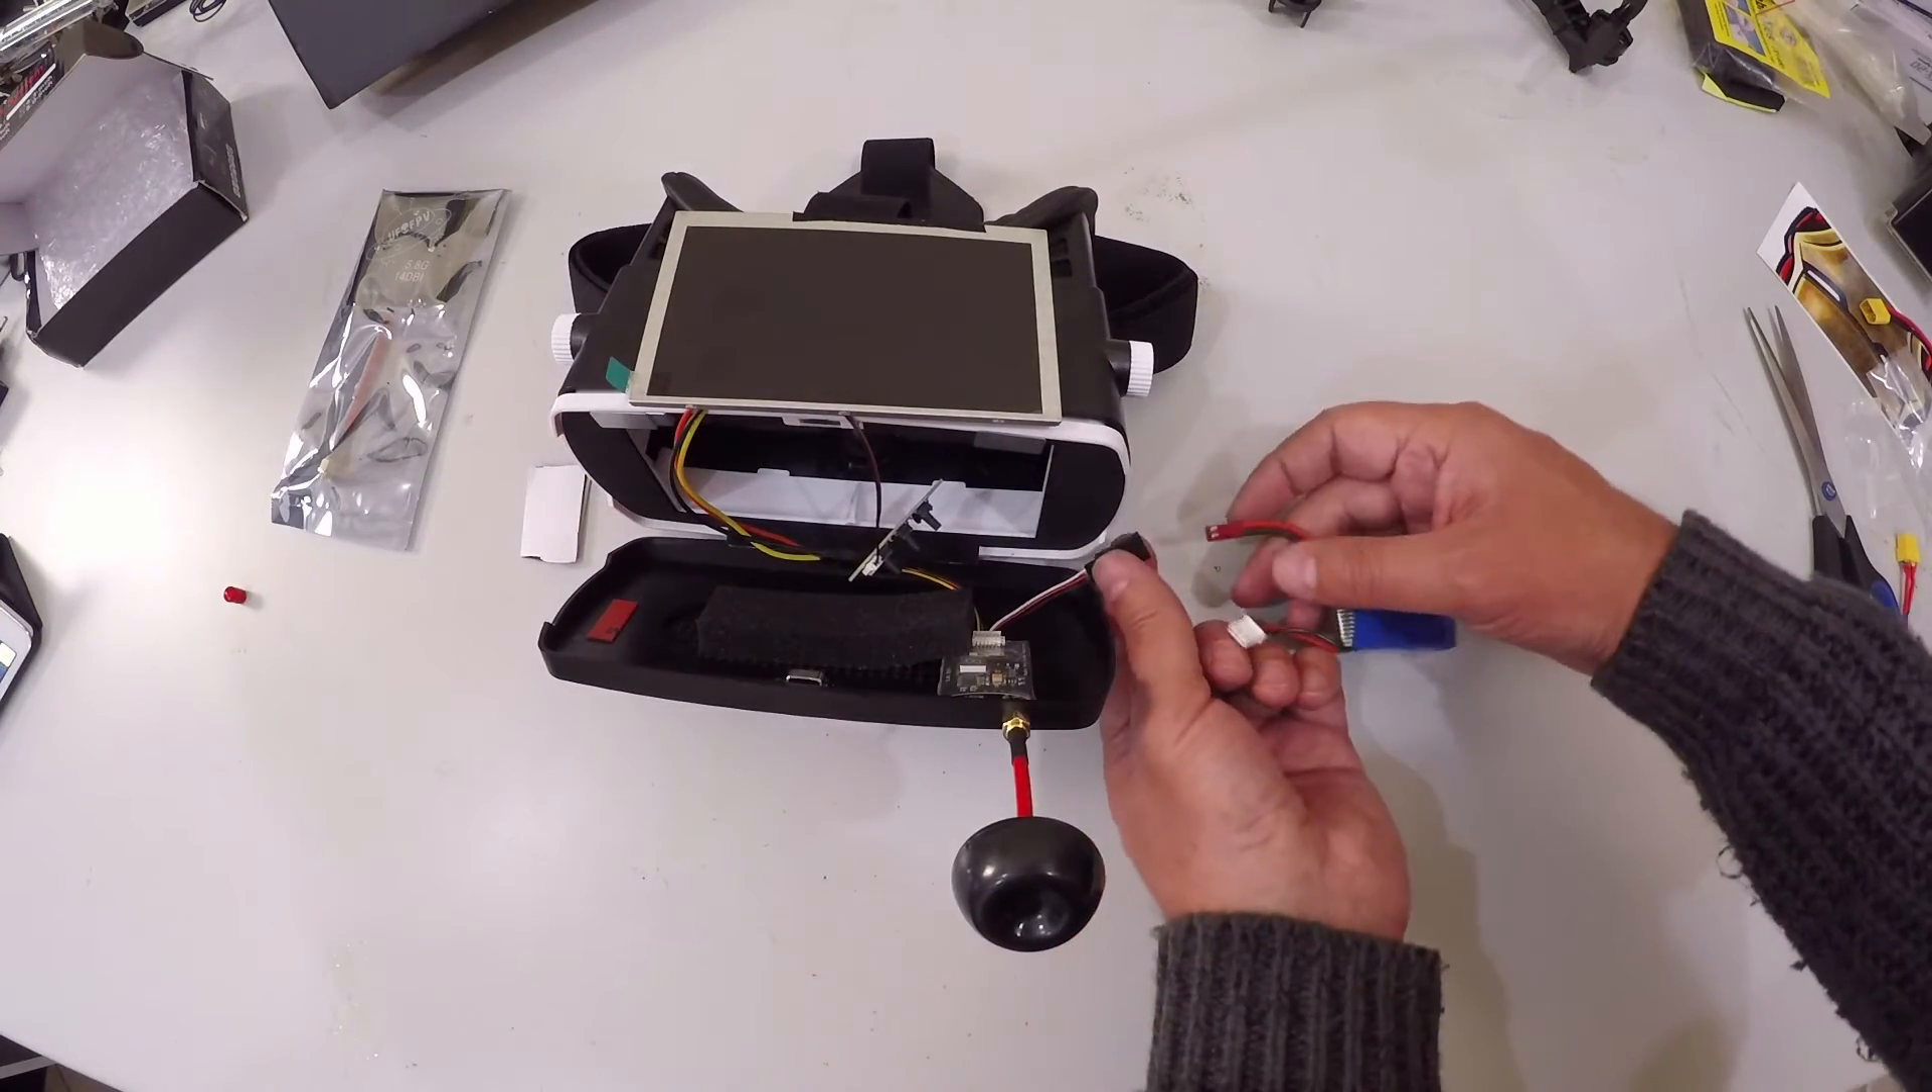So, we have our little reception antenna connected there.